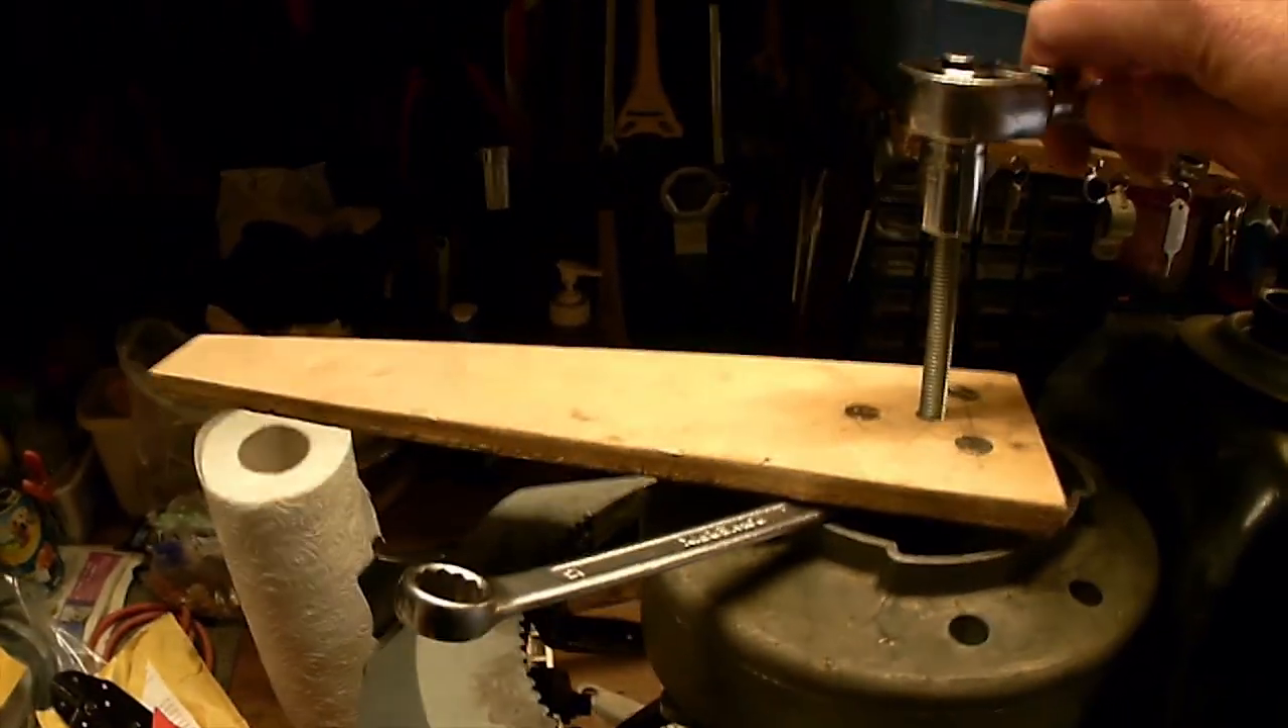This wooden bracket is now in place.